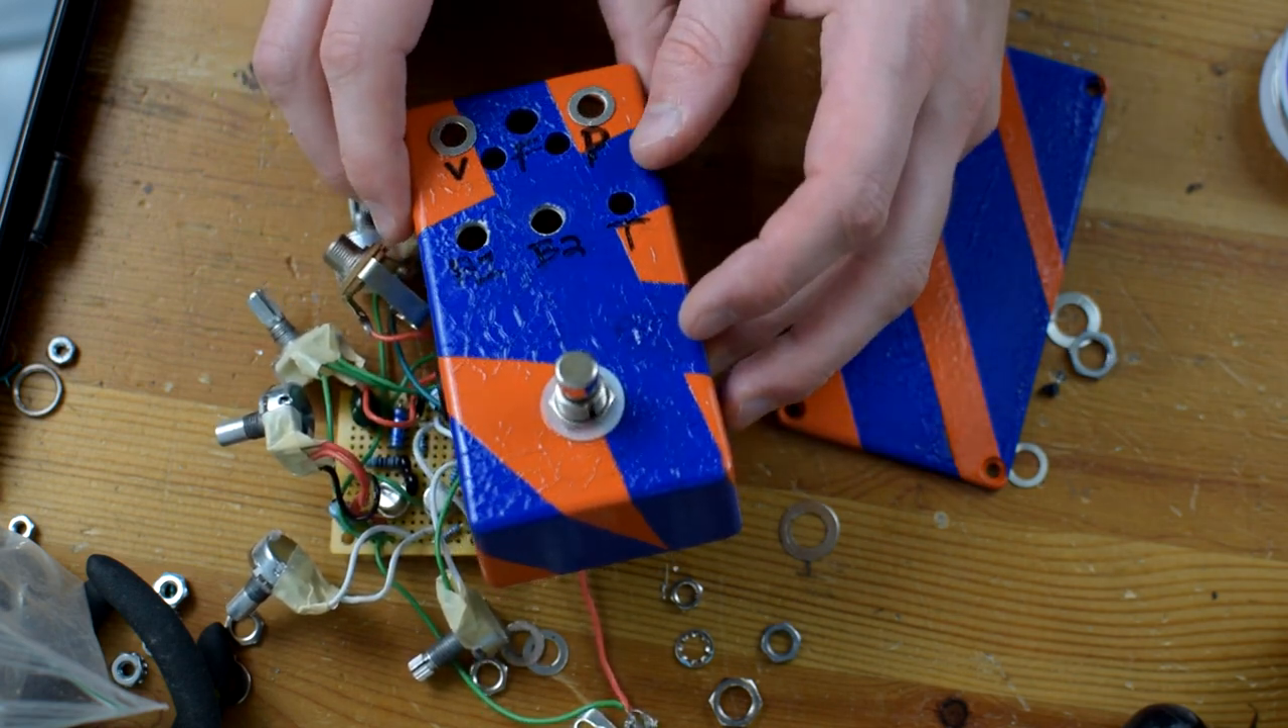Got the enclosure here and I'm starting to assemble the pedal into the enclosure.